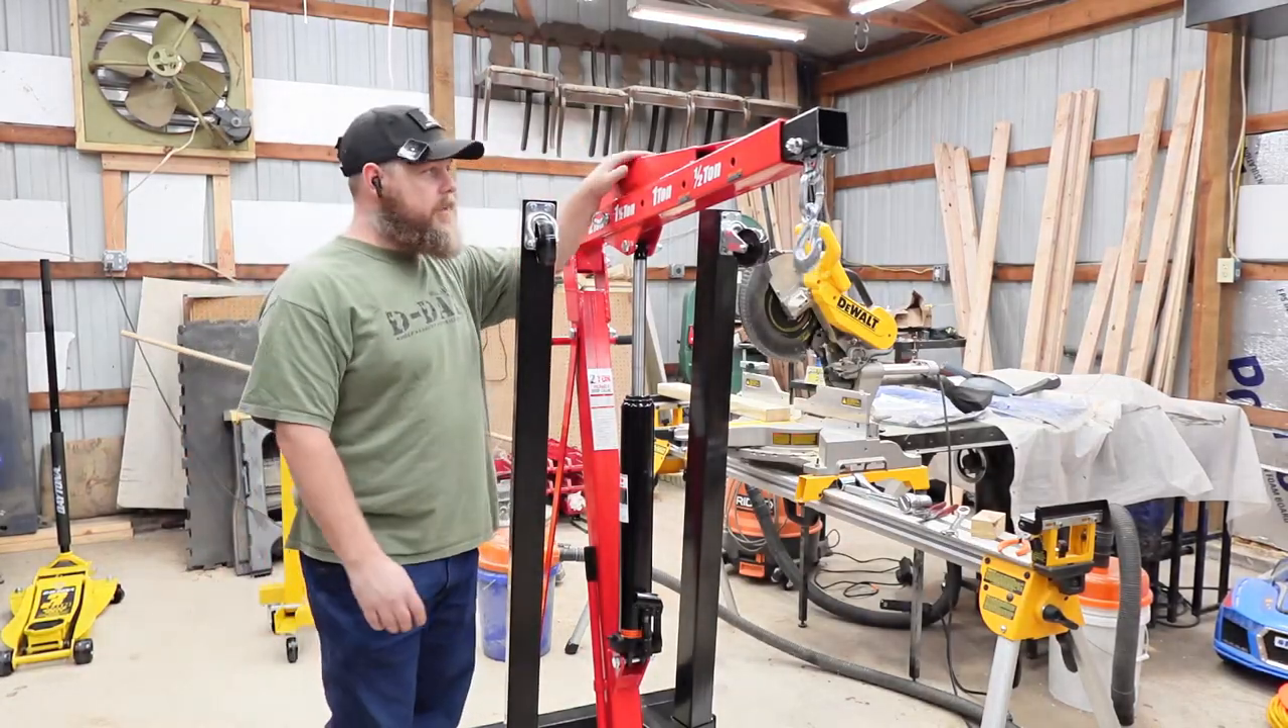Alright here we go we got the cherry picker put together.